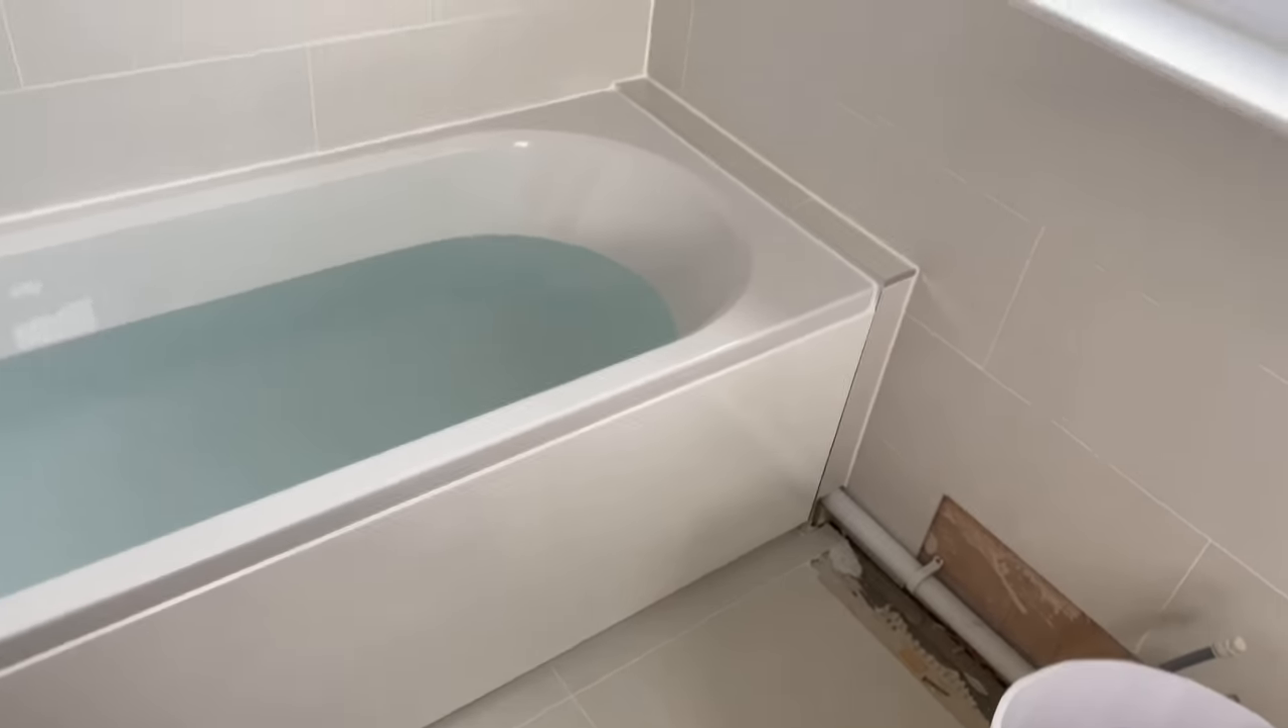All right so we've got the bath panel on now it's uh one of them nice finished wooden ones.